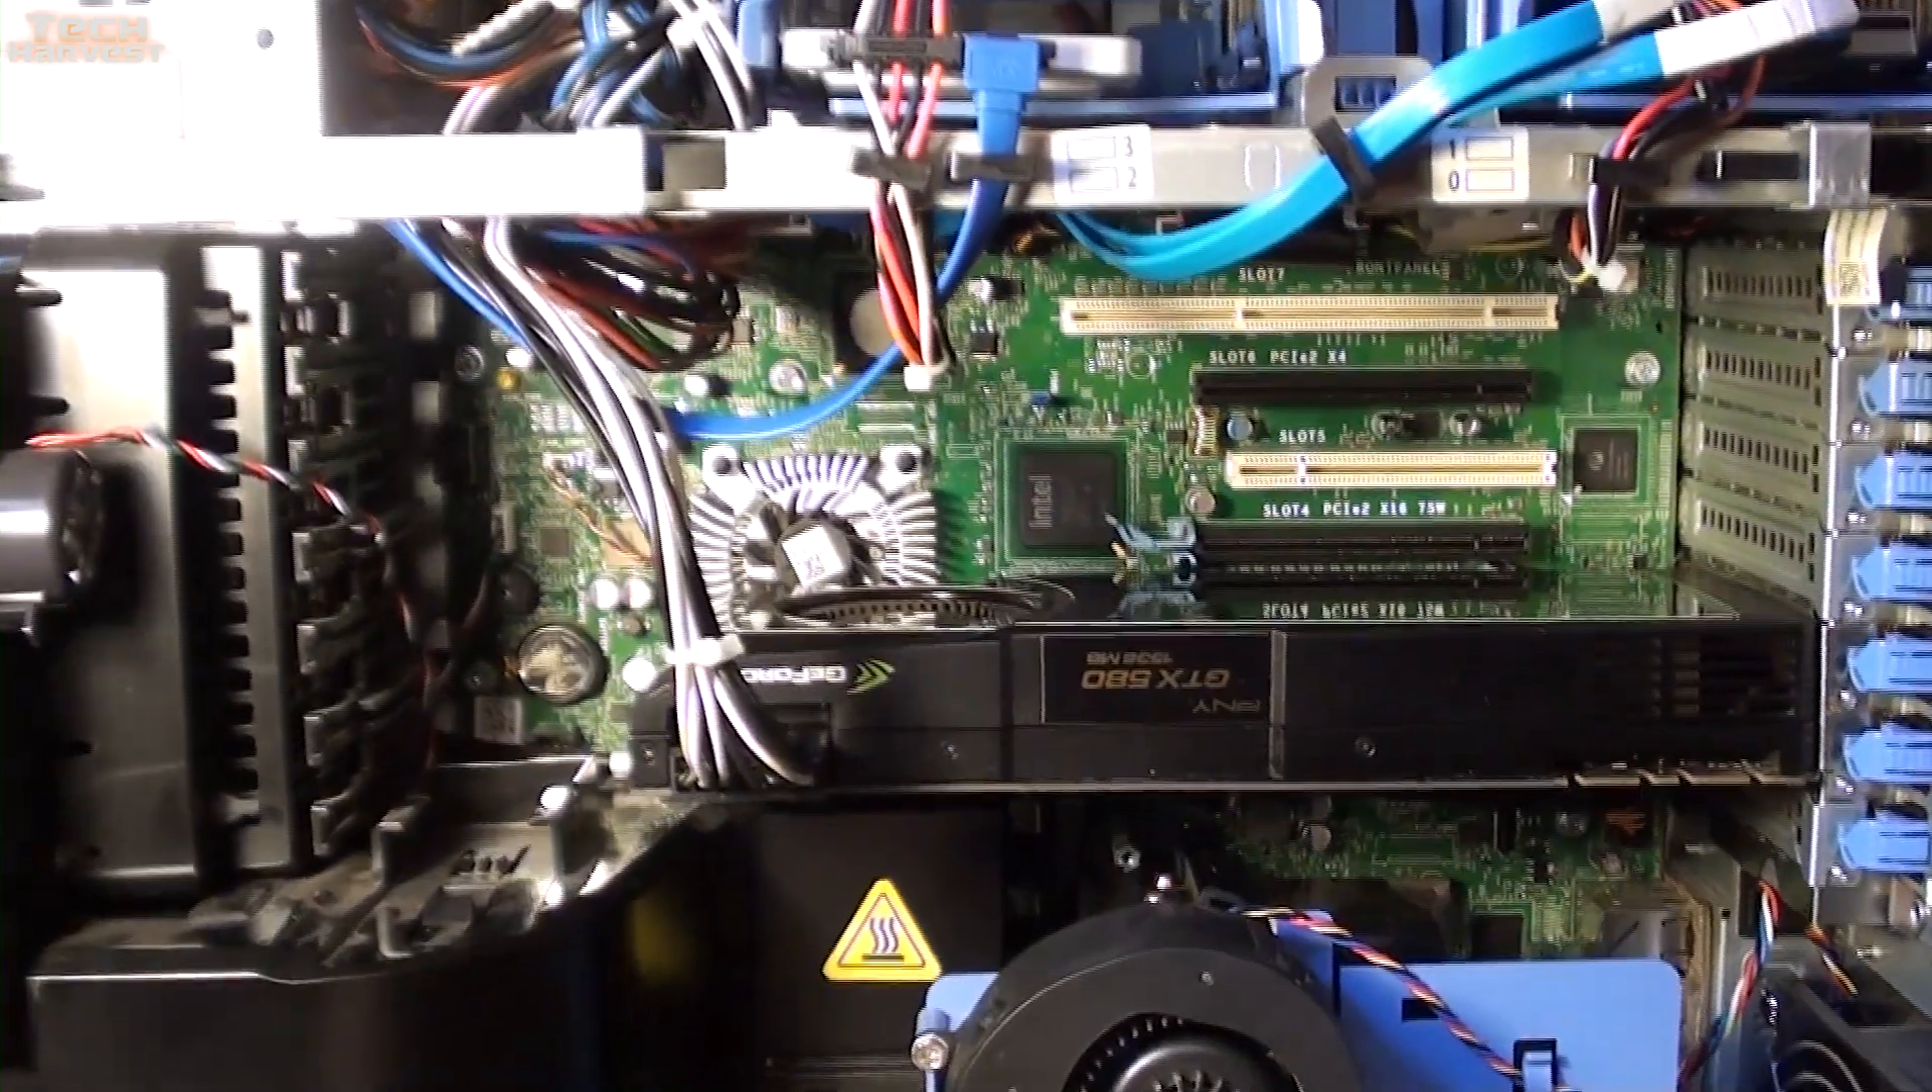The graphics card is in place here.